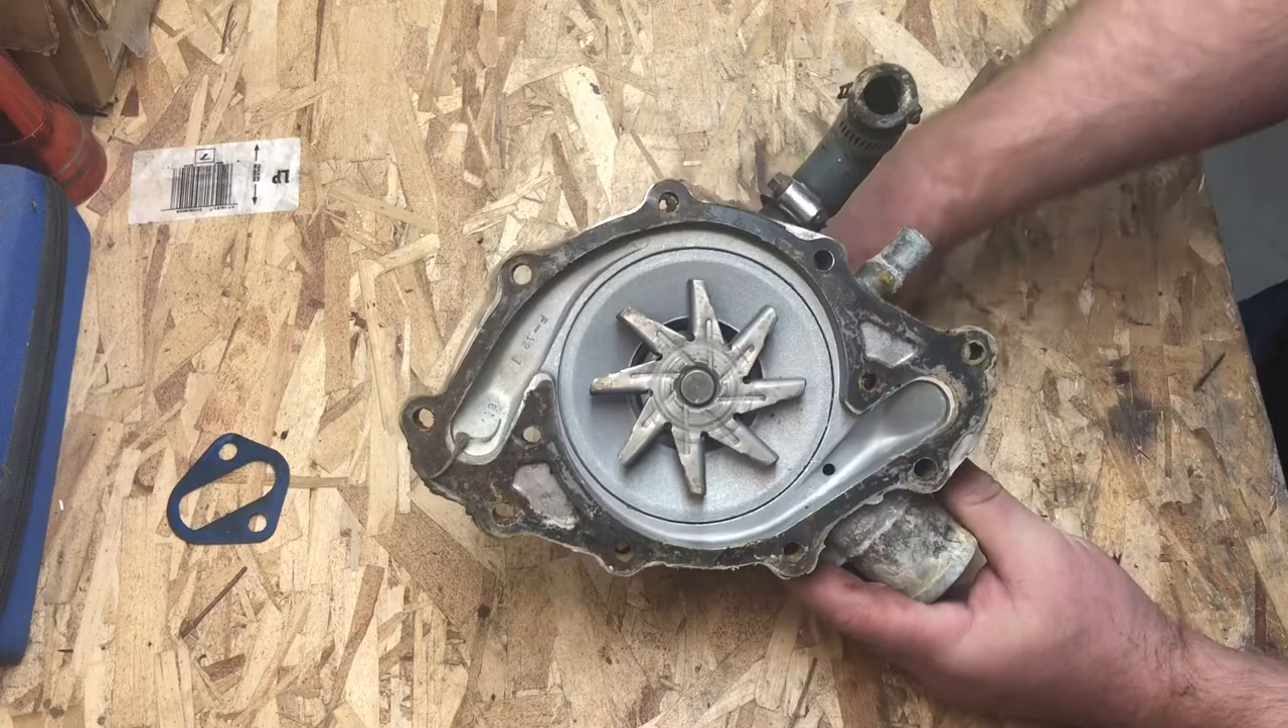Um, and it doesn't reach far enough out to the, um, to the outer perimeter of the housing to really be effective at moving the coolant.